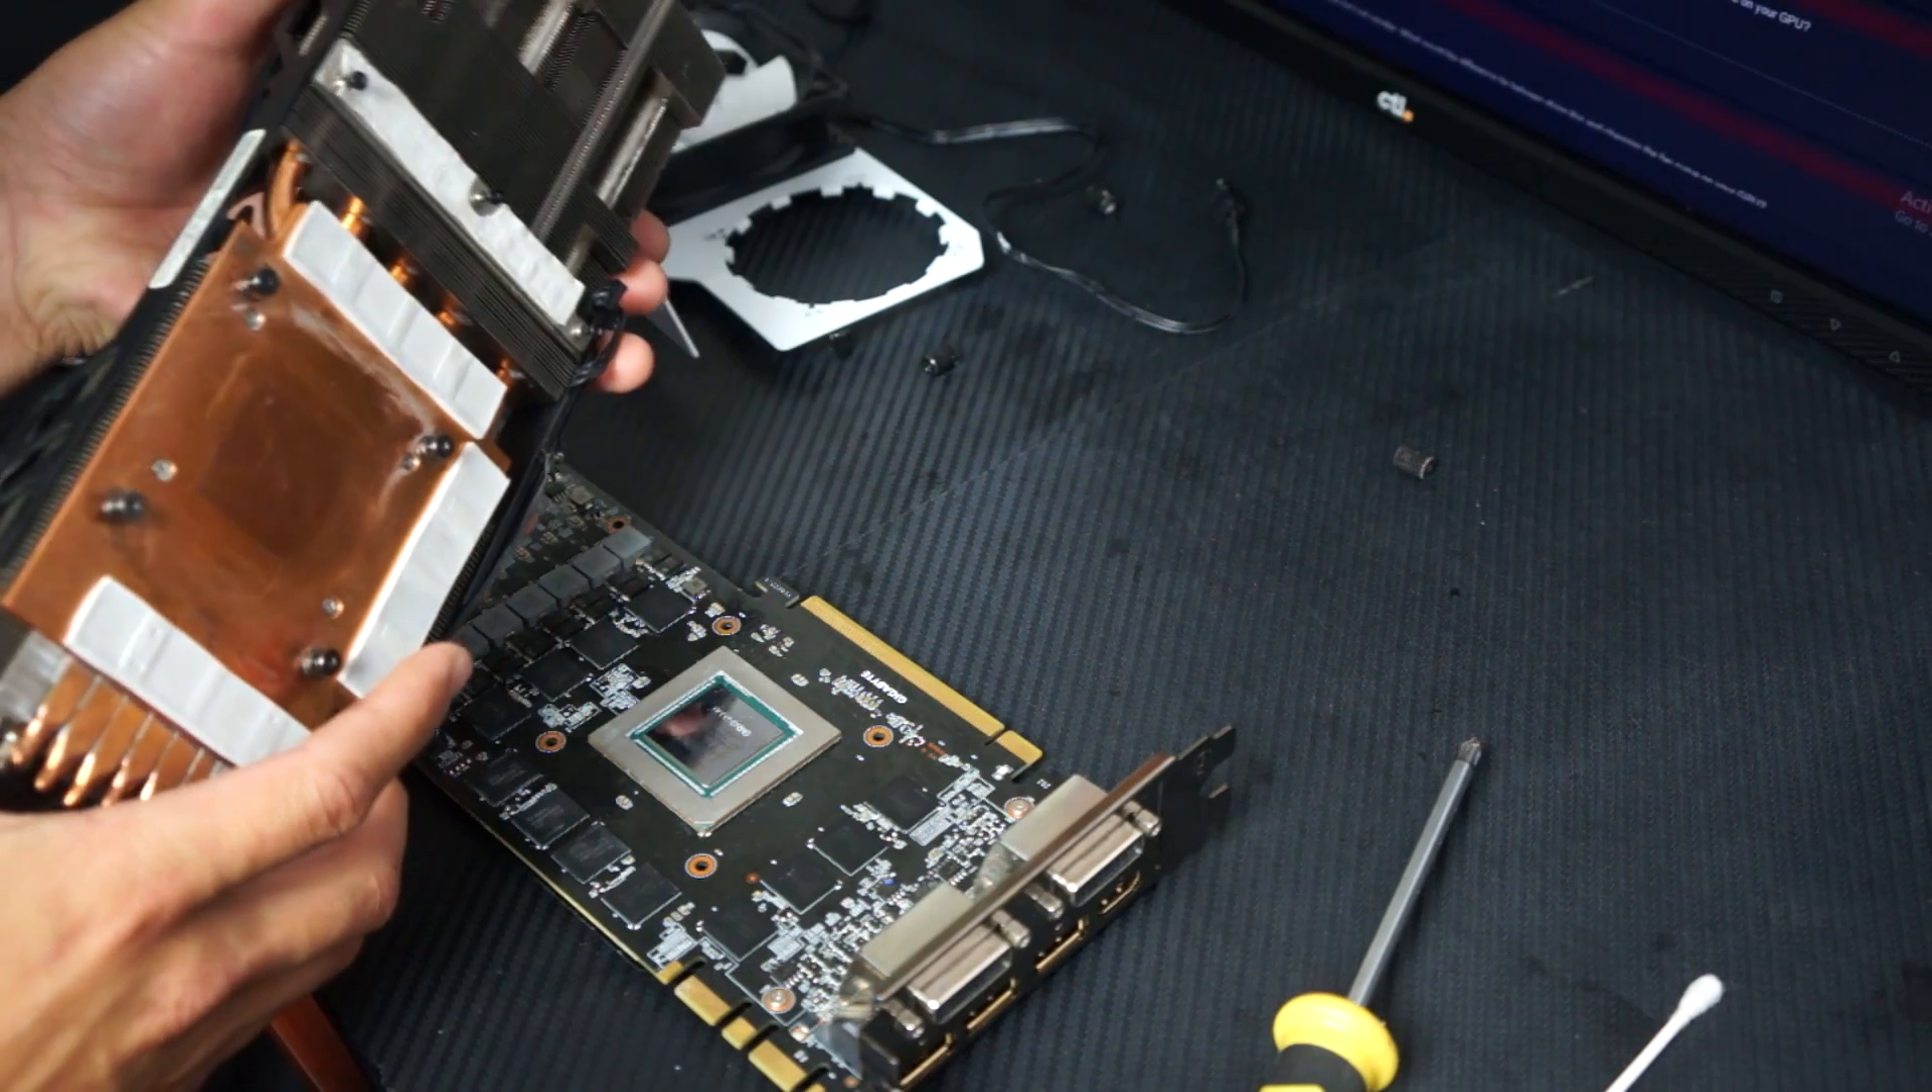So here's the cooler removed already.